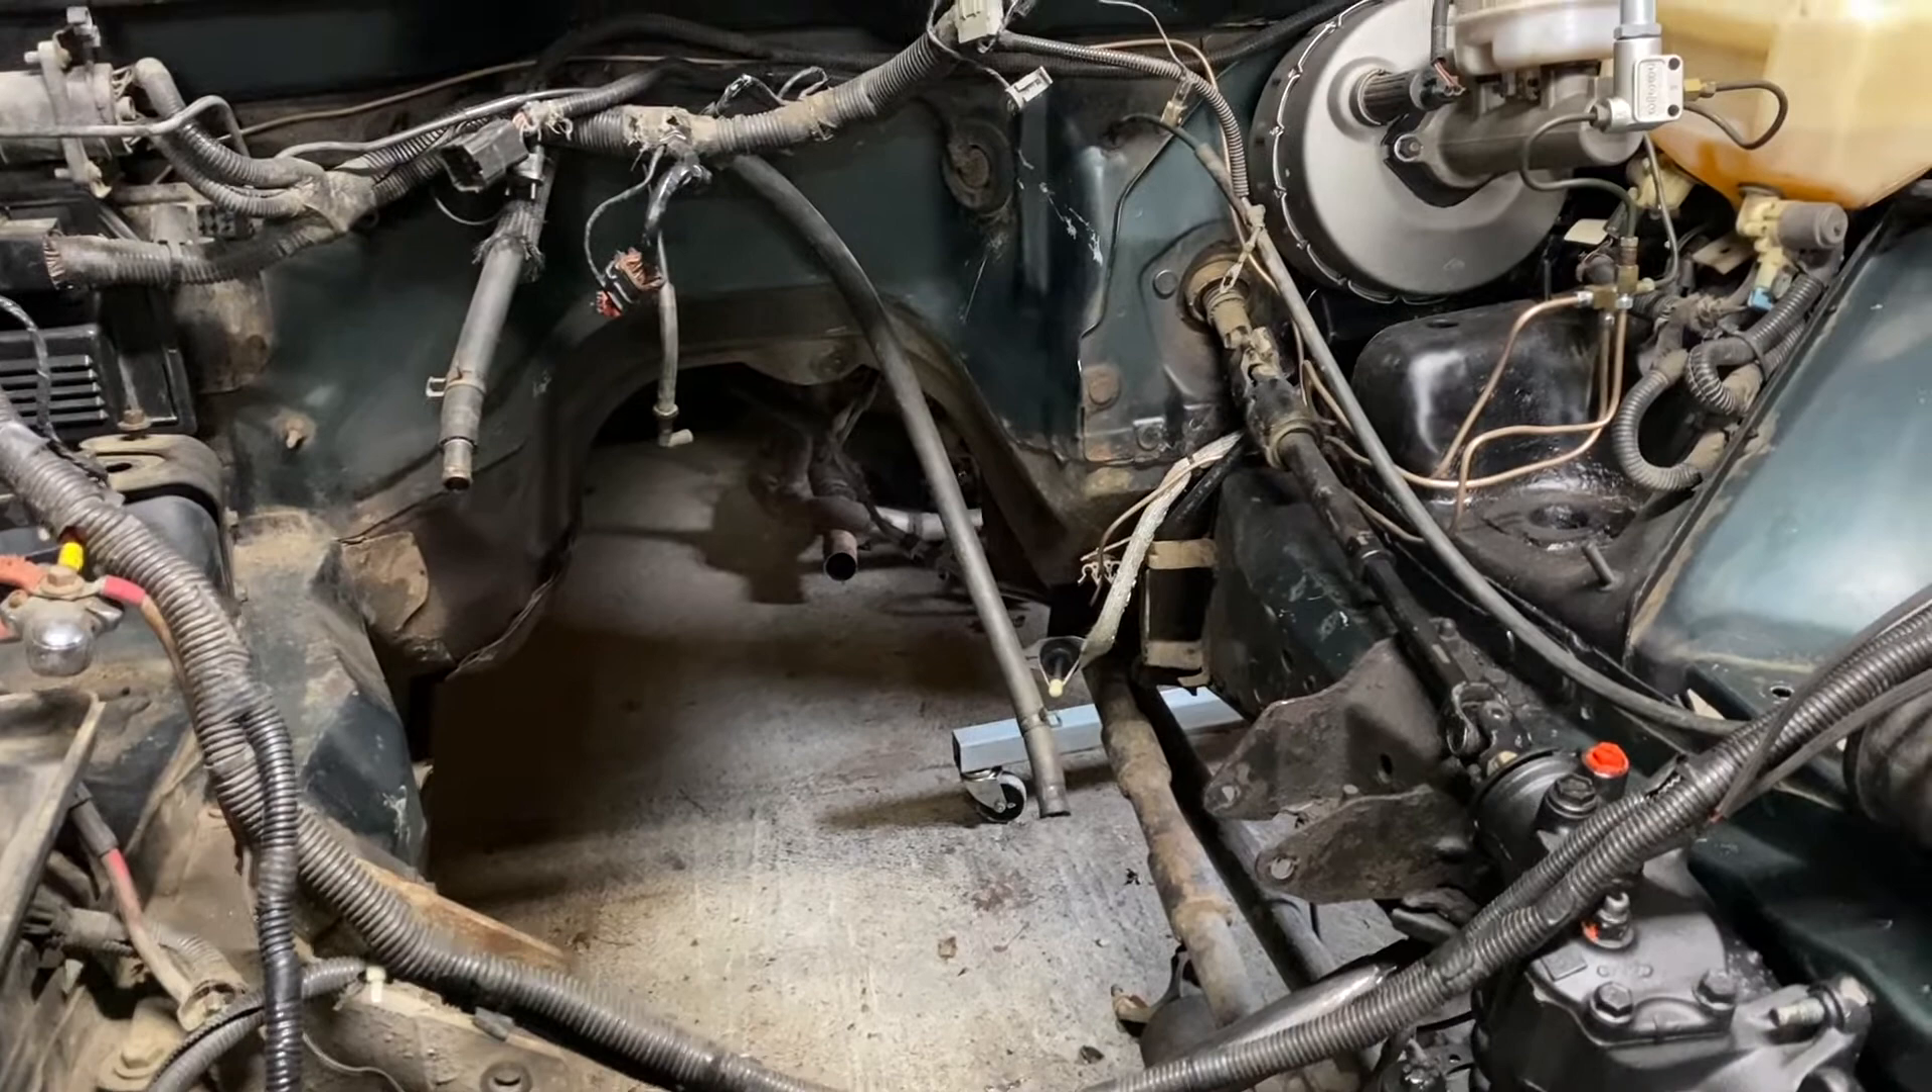So some stuff to figure out but I just need to get the engine in so we'll get there soon.